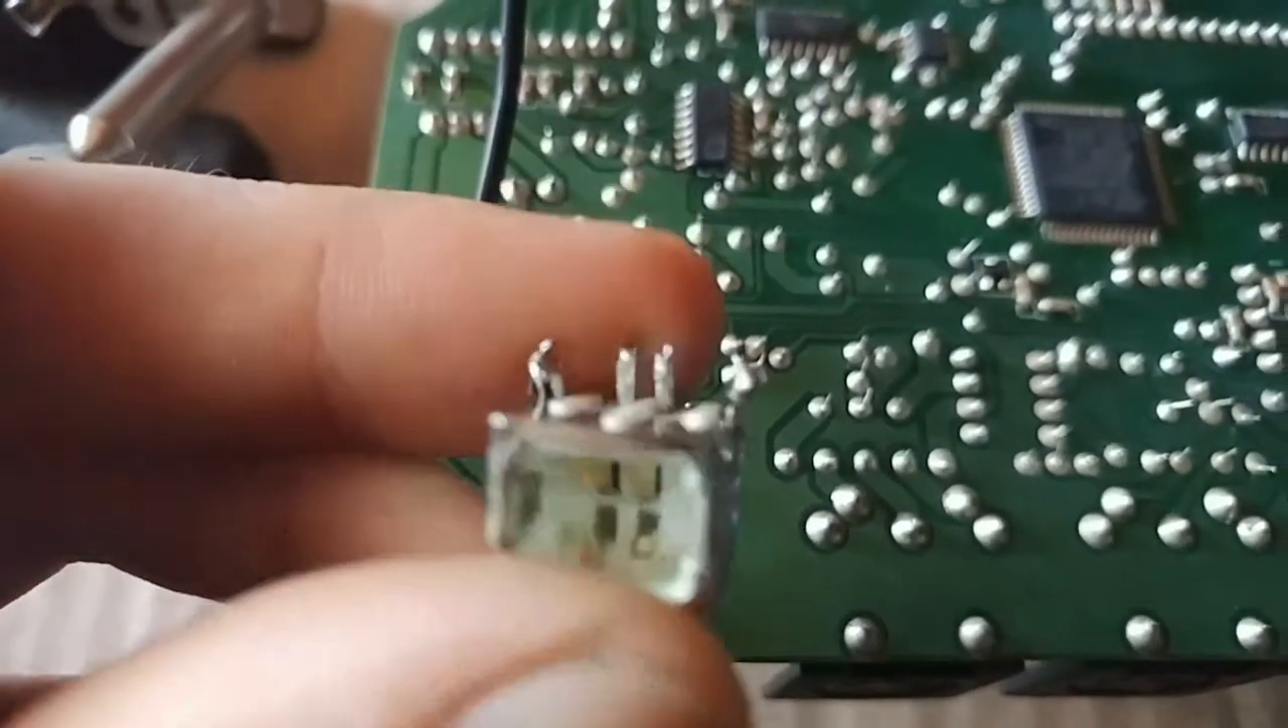Okay so uh i've got the the old socket off um finally.